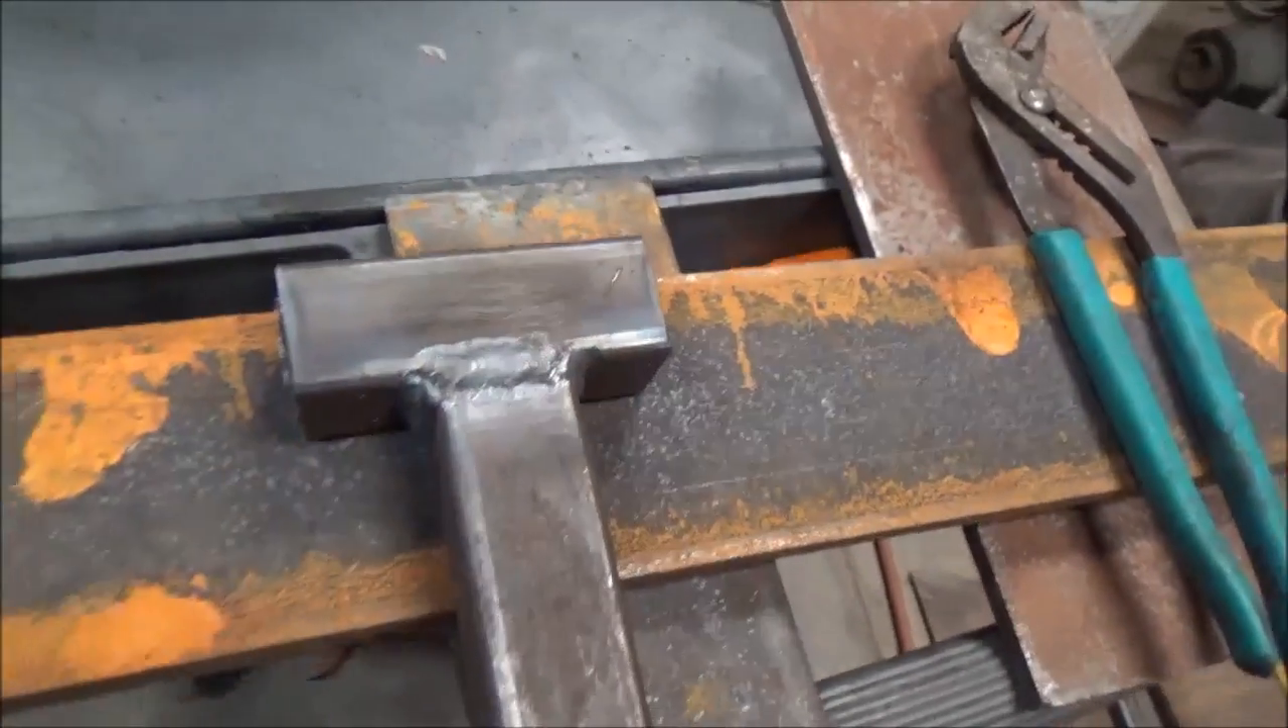There's my piece, my little T handle. It's welded up.